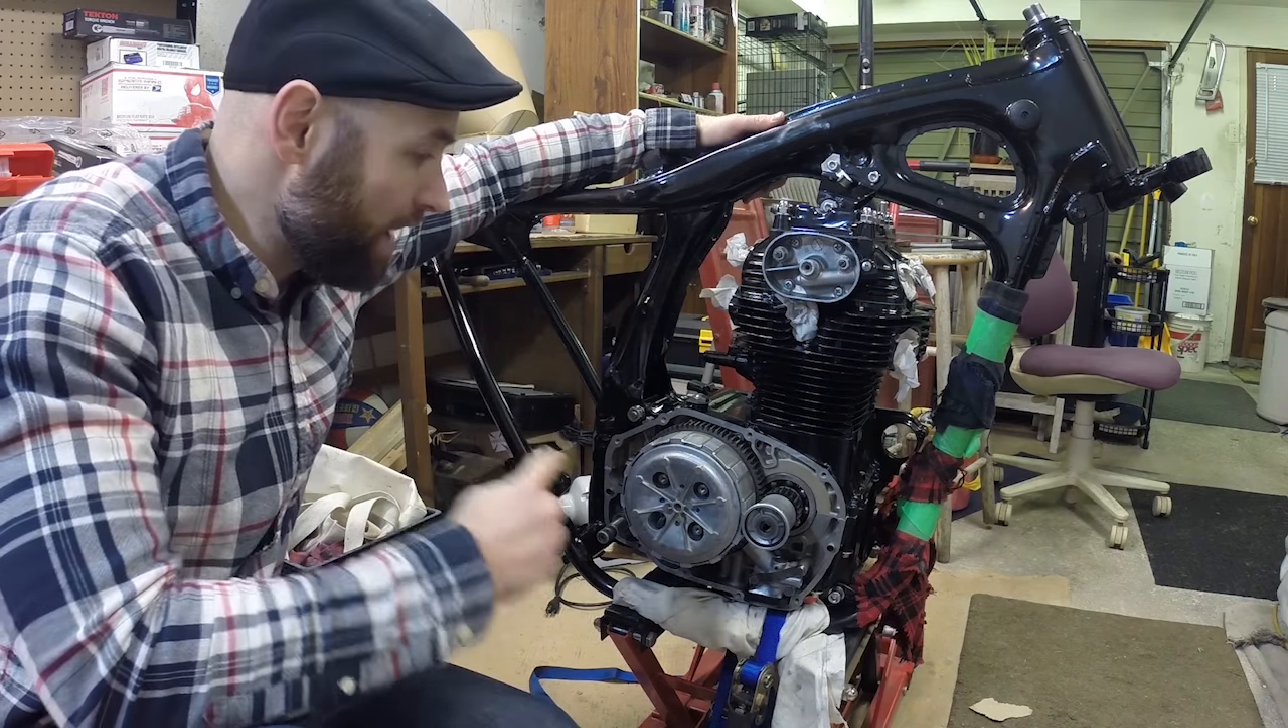We got the engine in the frame here.